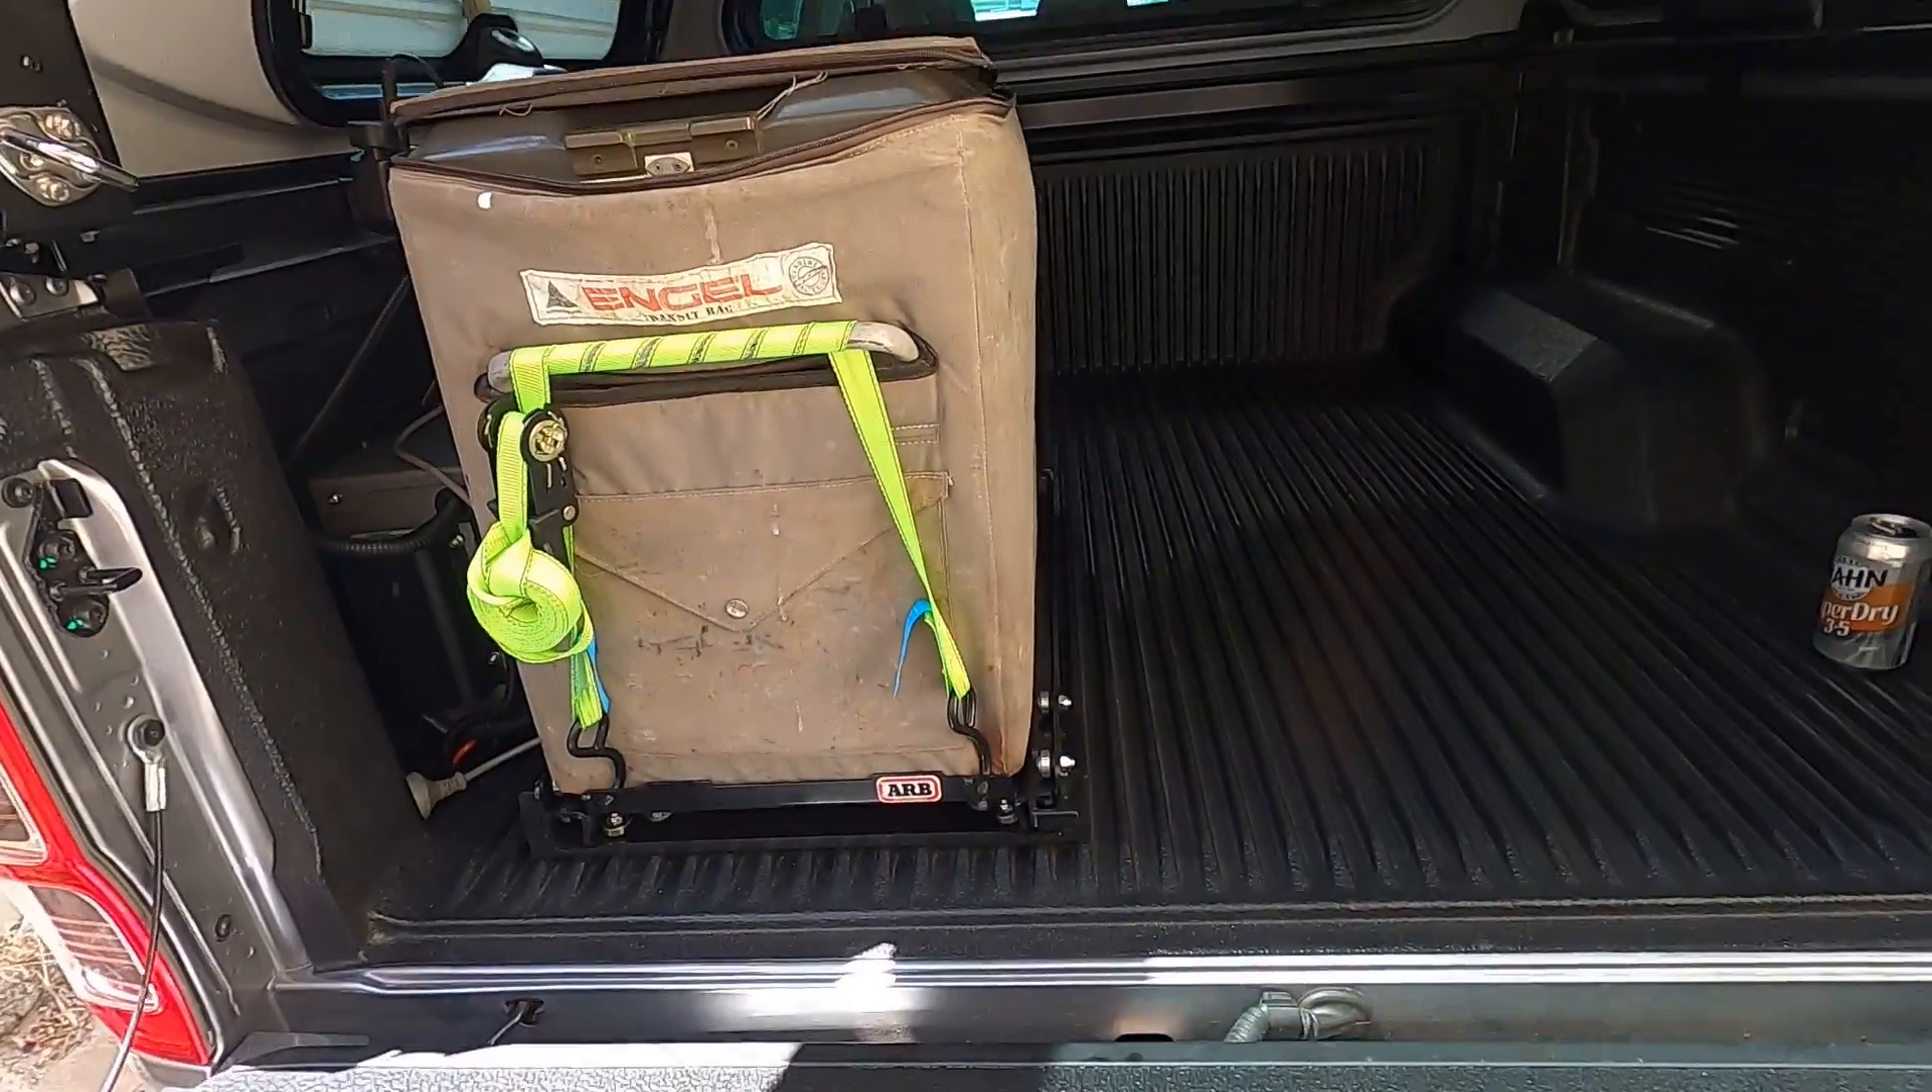And here's the finished fridge slide from ARB.